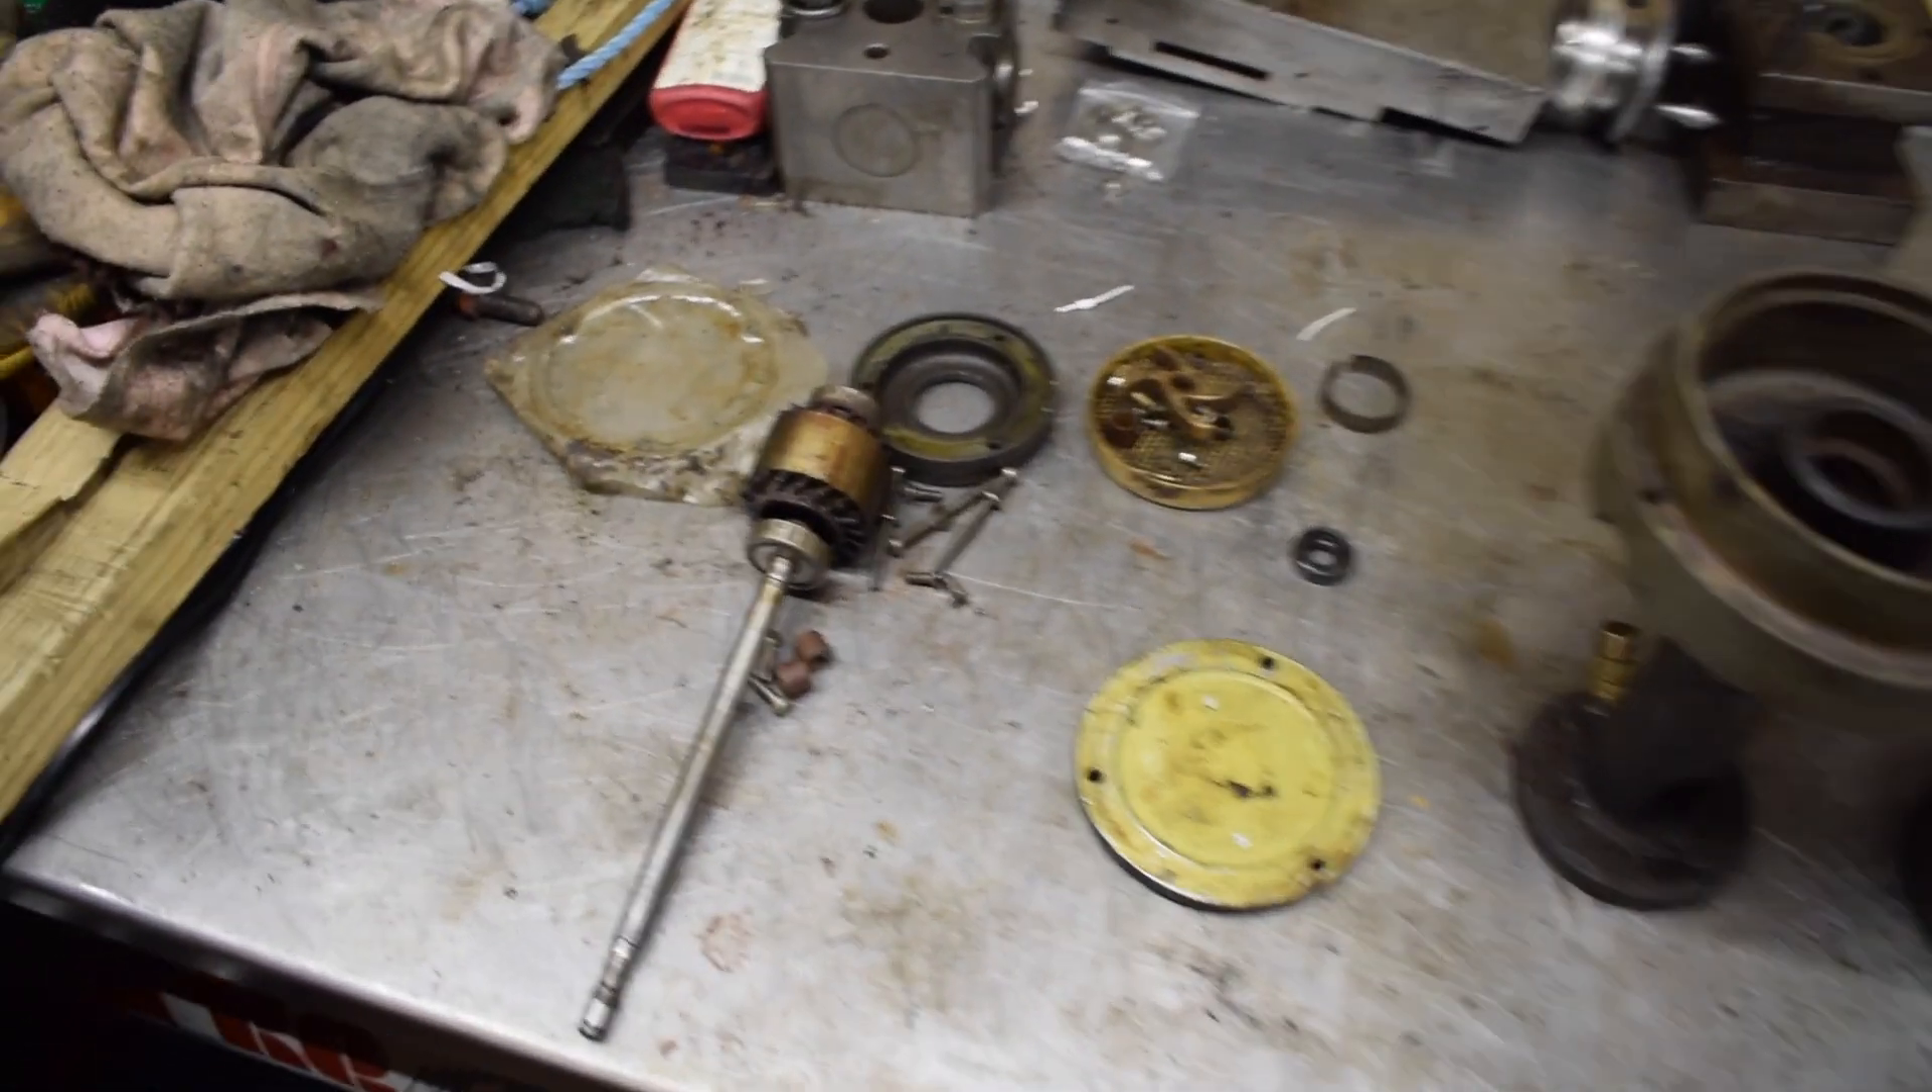The pump's been stripped down, or I stripped the pump down now.